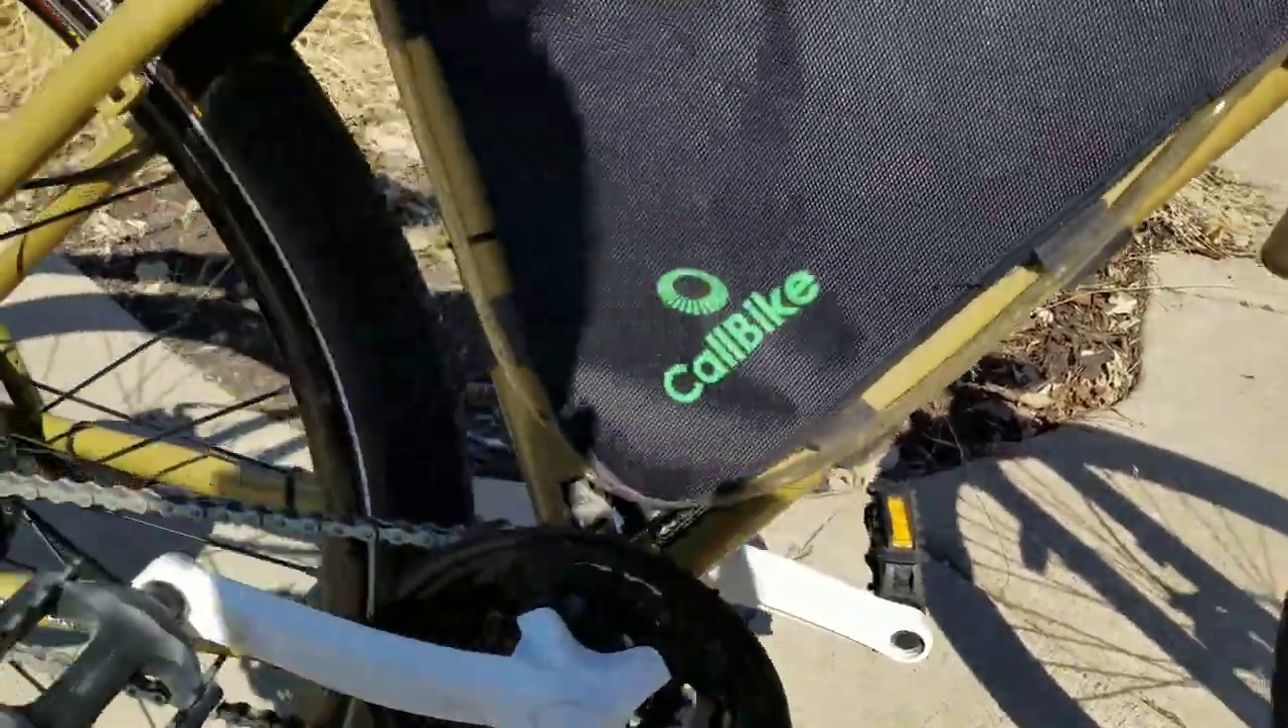We still got the old crankset on there.